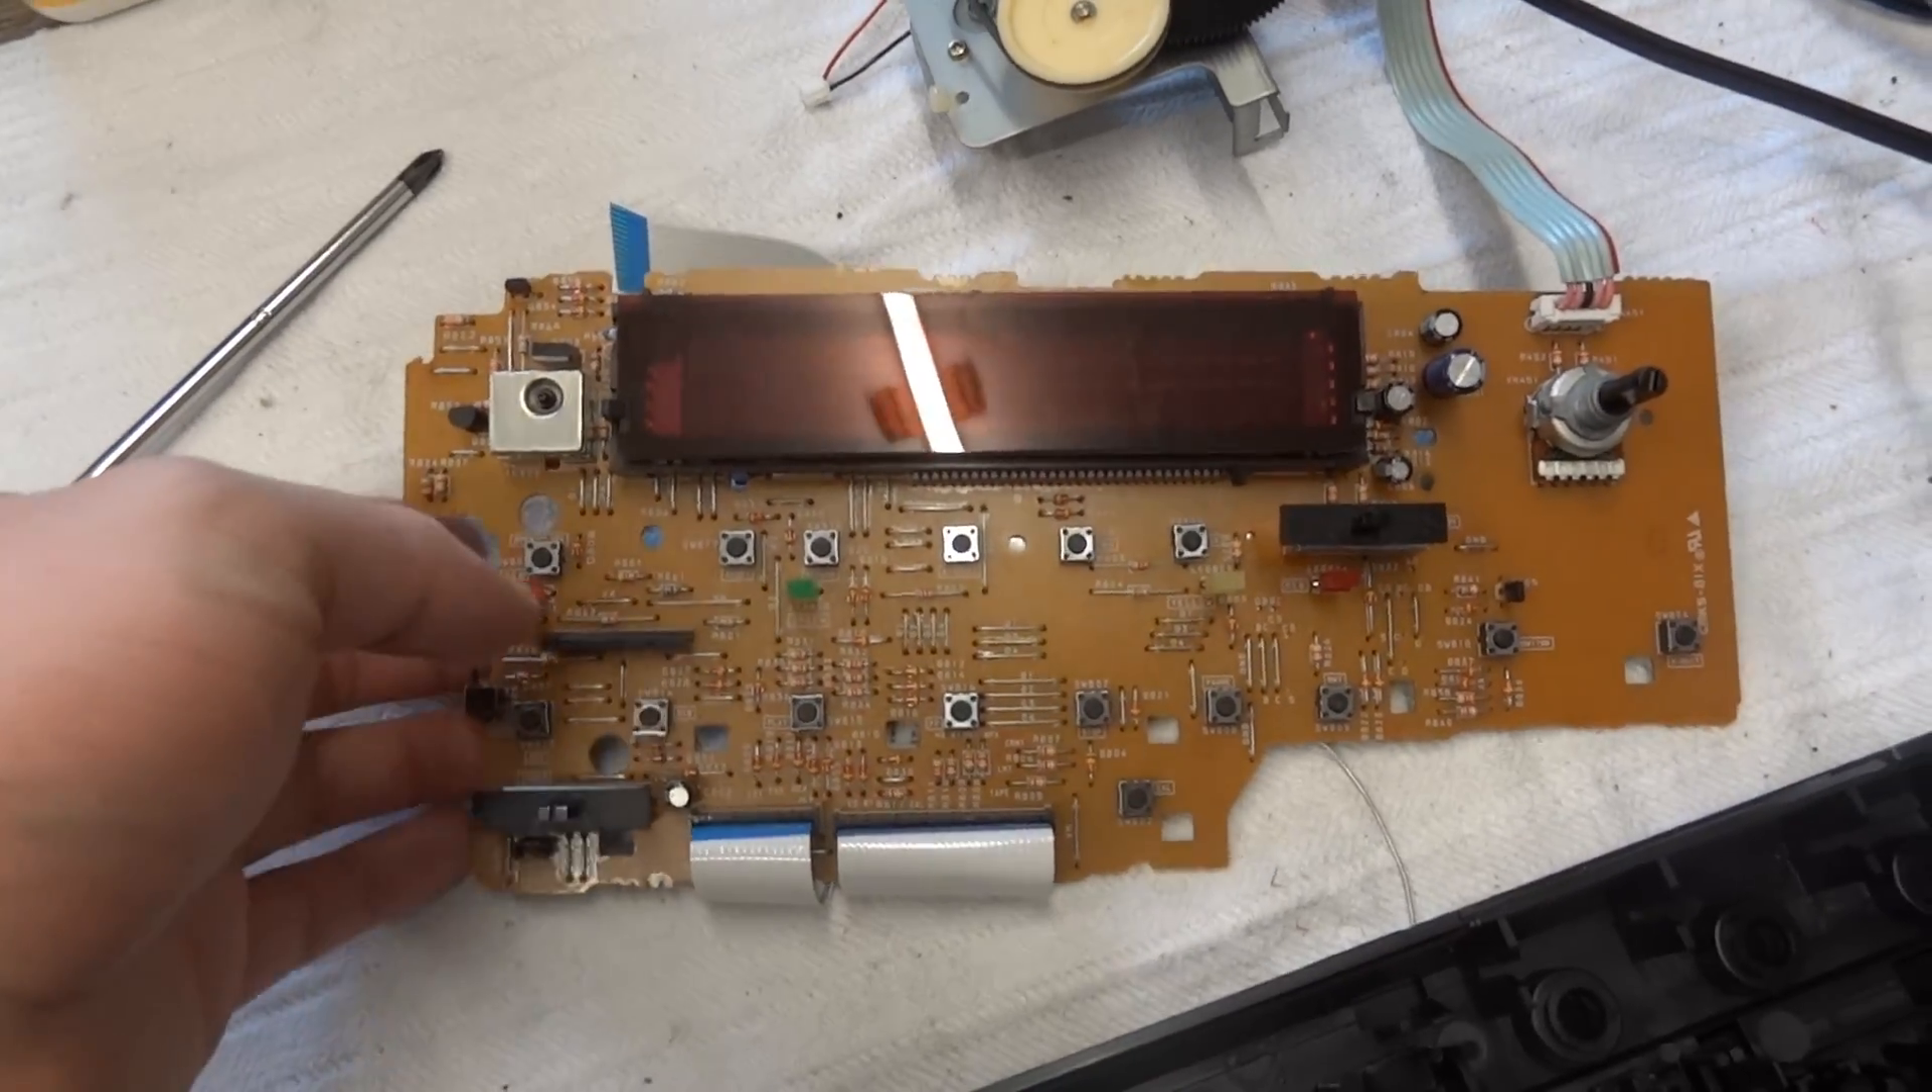I took off the faceplate, and I took out the circuit board in the faceplate to take care of a problem that this has, and that is the display is dirty.